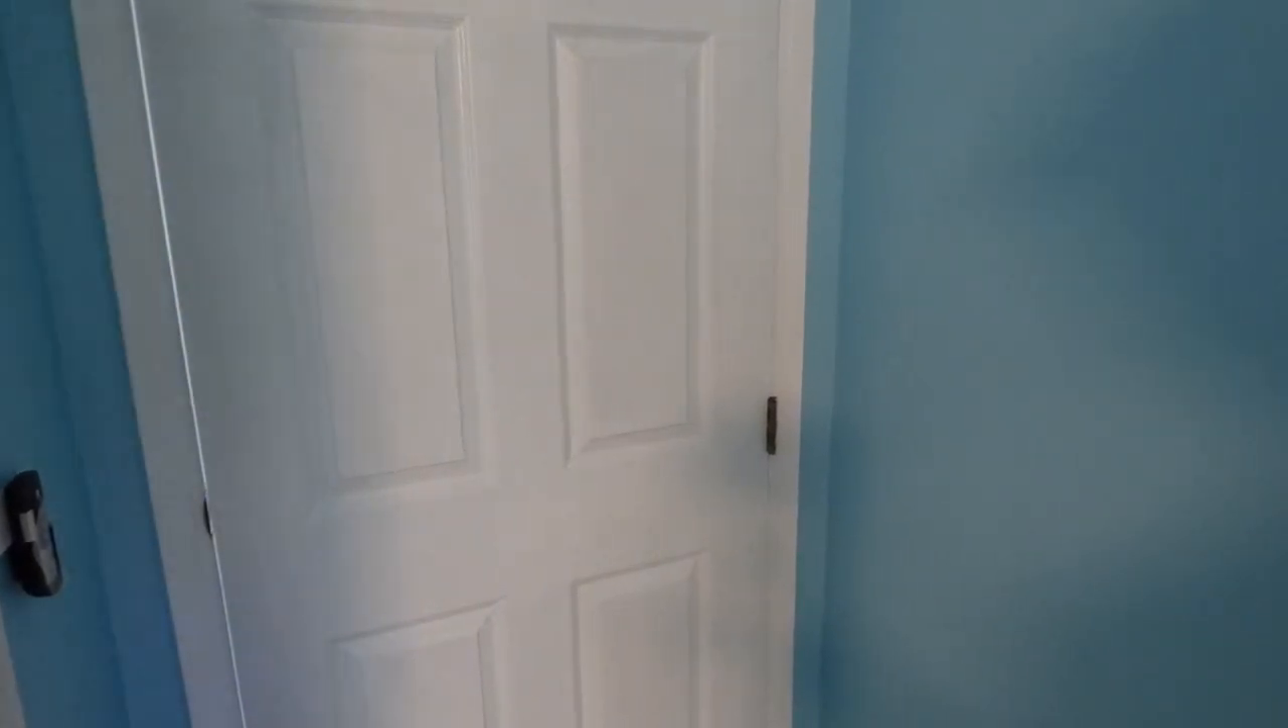Okay, so this is the new door hung.